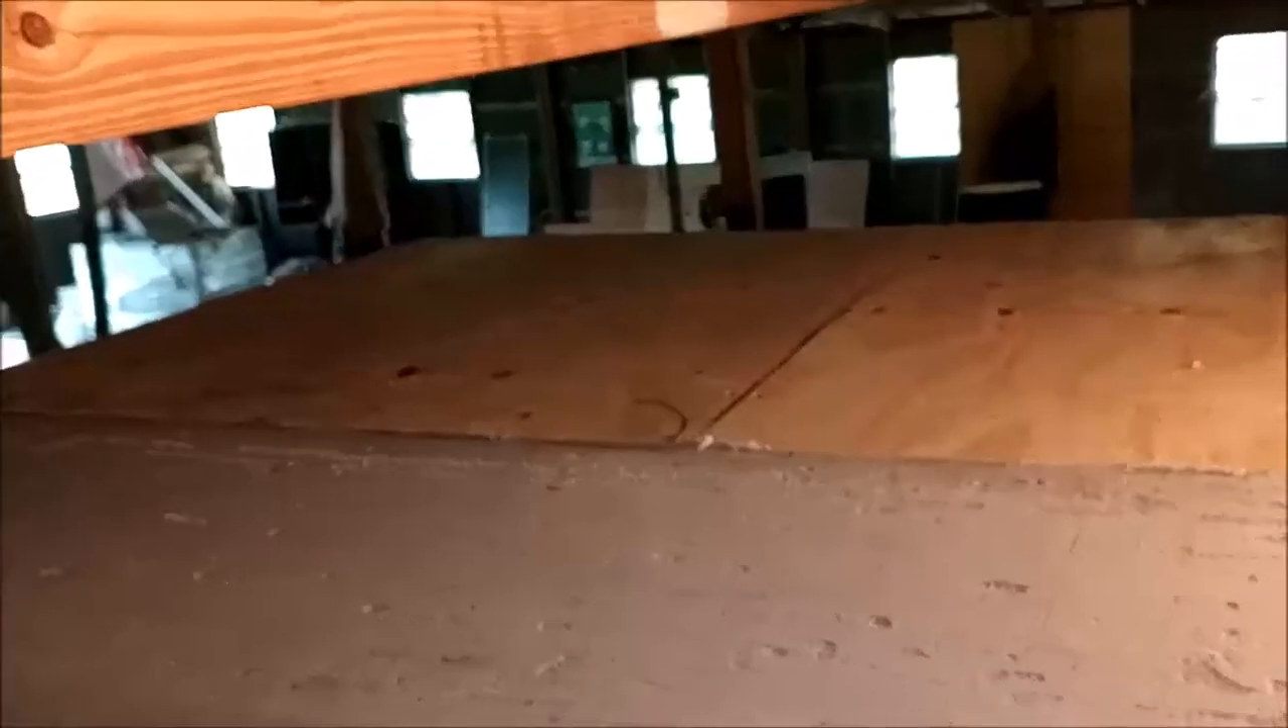I didn't take a video halfway through putting the plywood on. But, I put the plywood on and pieced it where I had to.